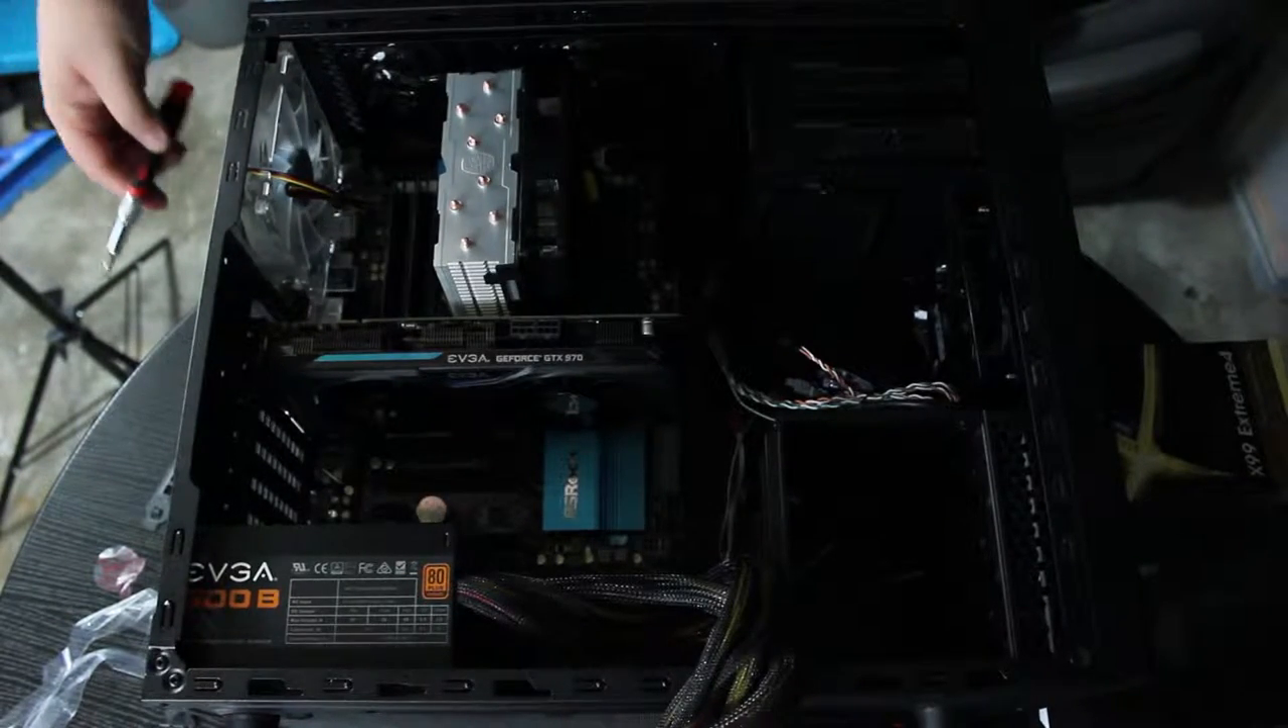Alright, hey guys, that's looking good to me. Alright, the graphics card is now in.